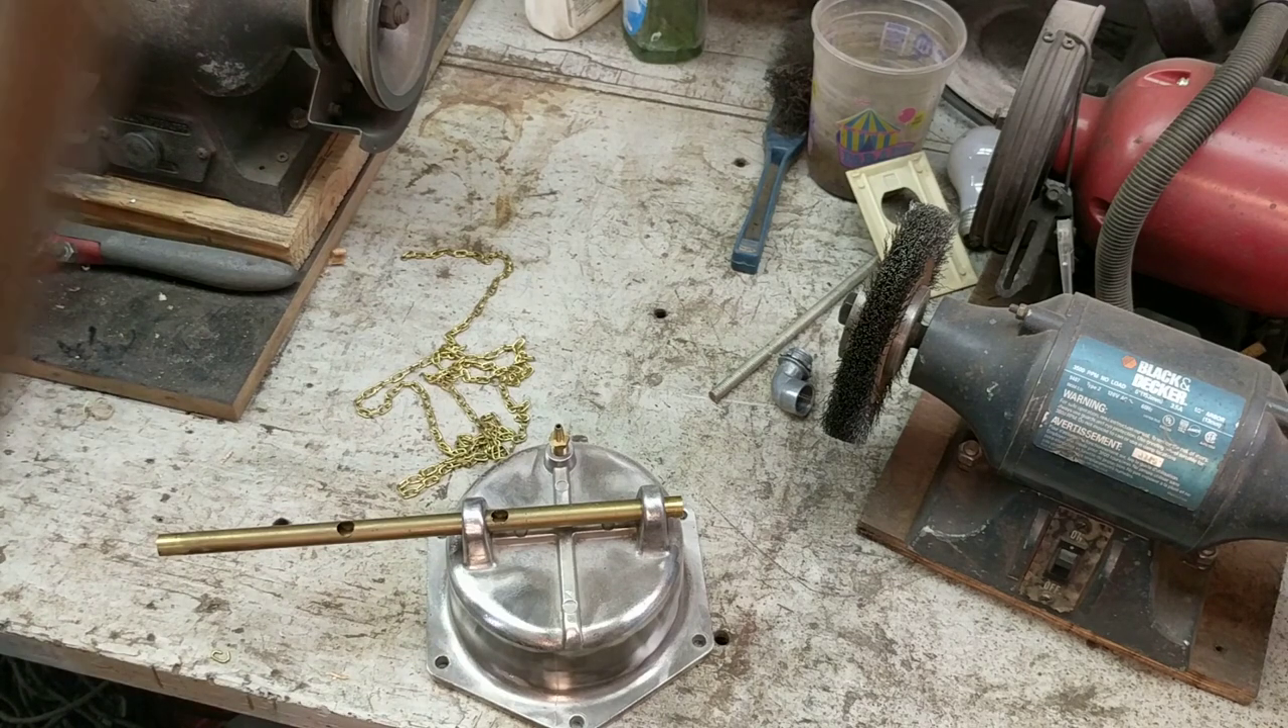It happens that this pipe this brass tubing fits these lugs so that seems like kind of a slam dunk.